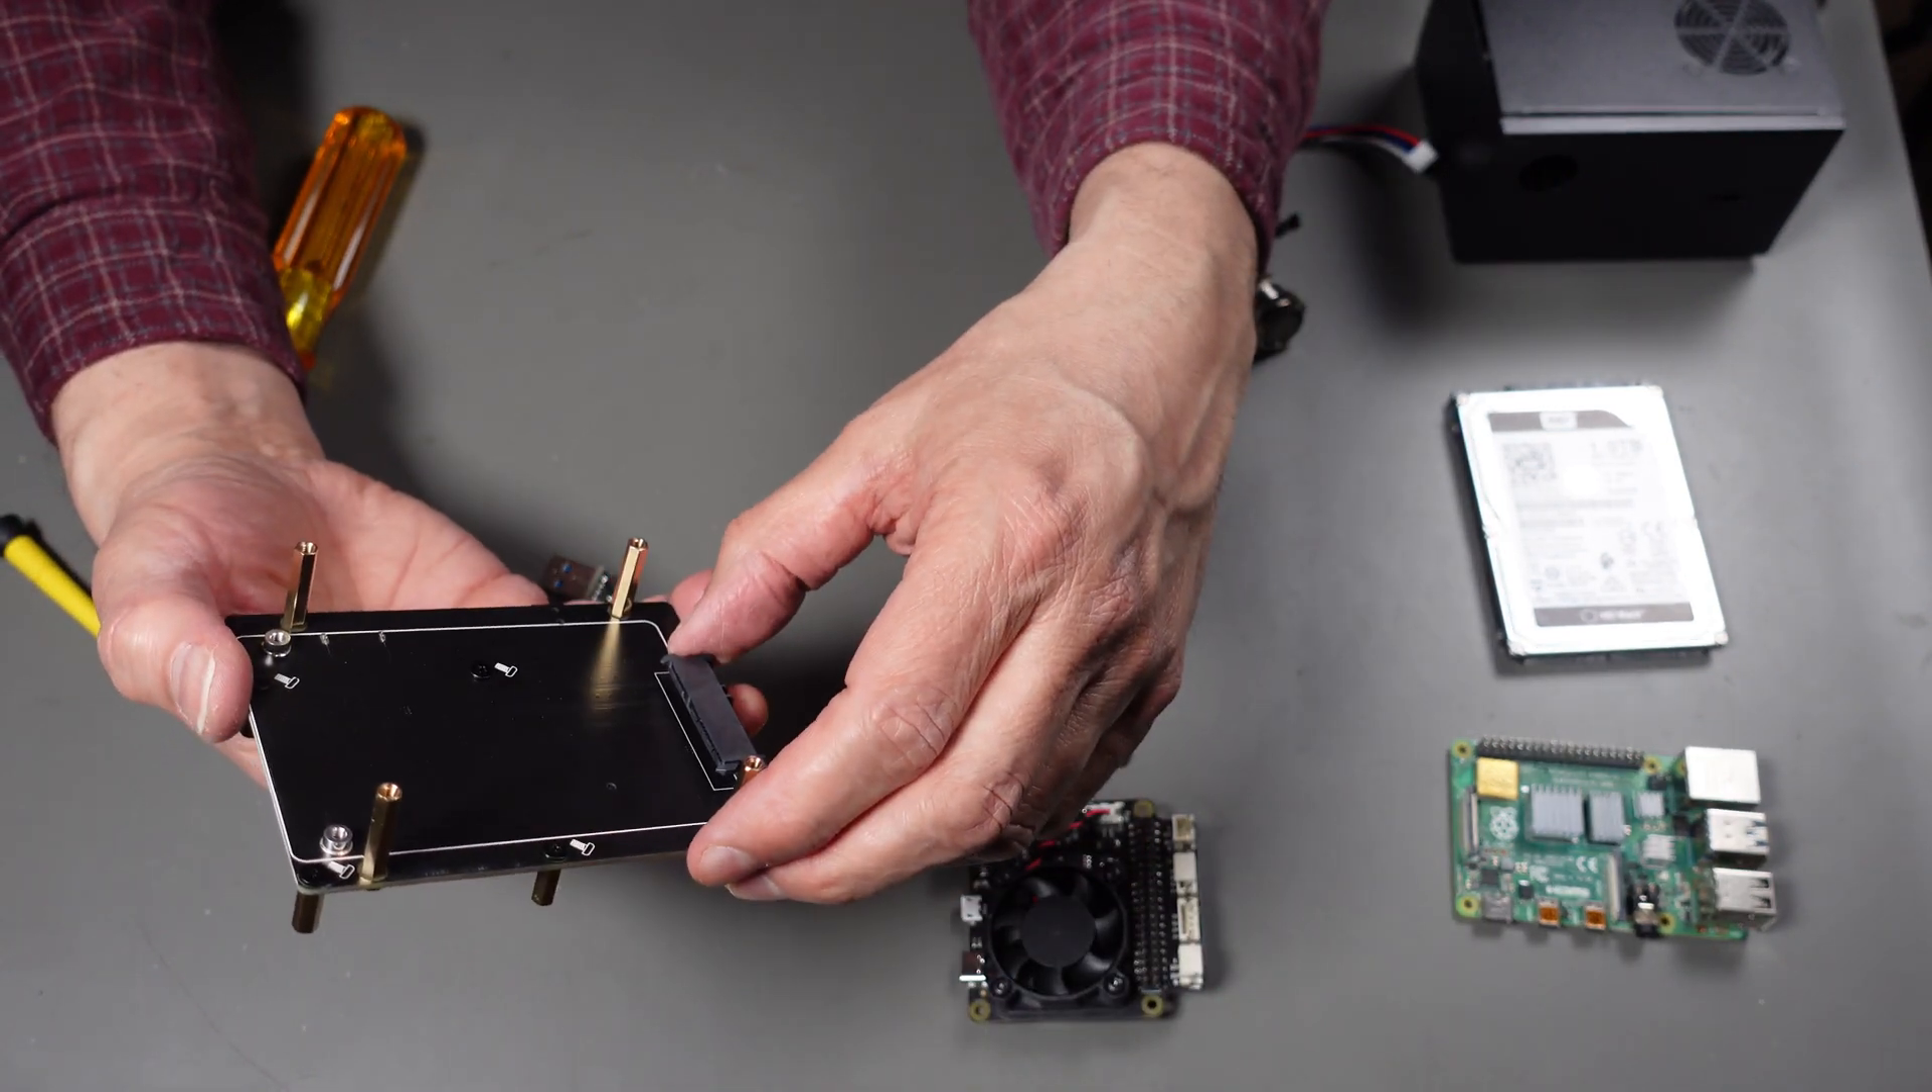Now all the standoffs are on in the right place.